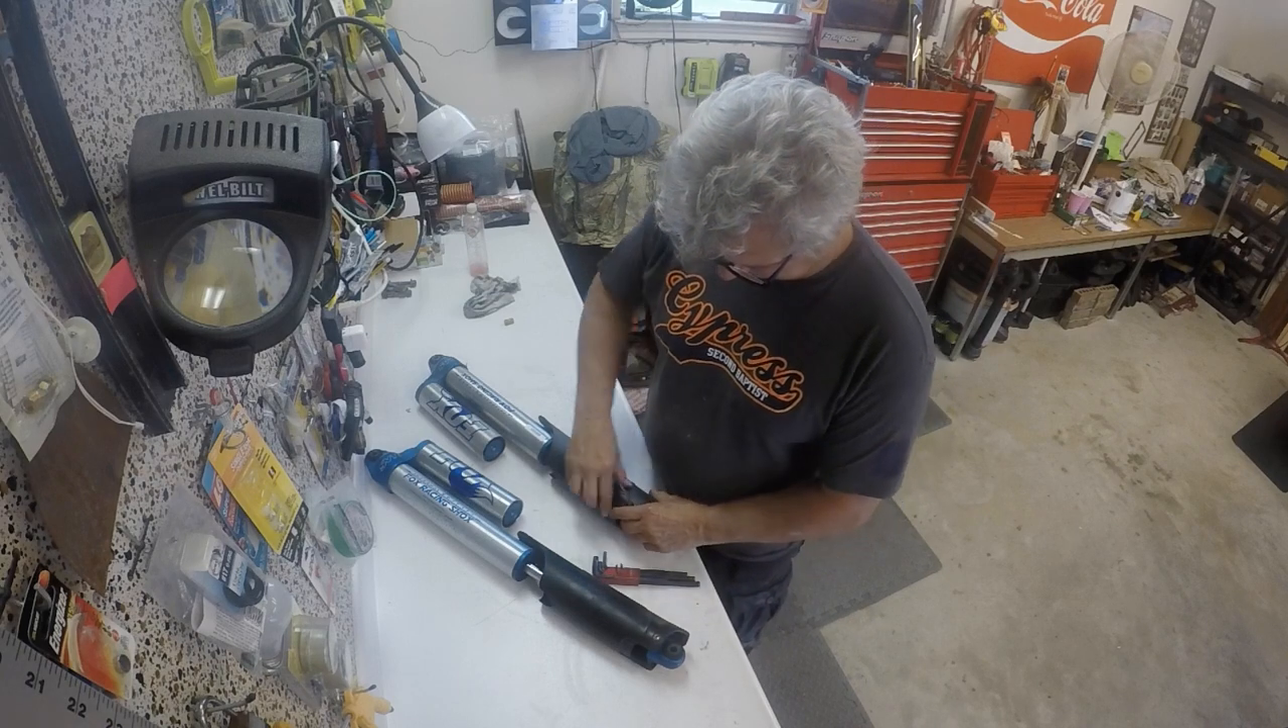Got the shocks off the truck using an 18 and a 15 millimeter wrench.